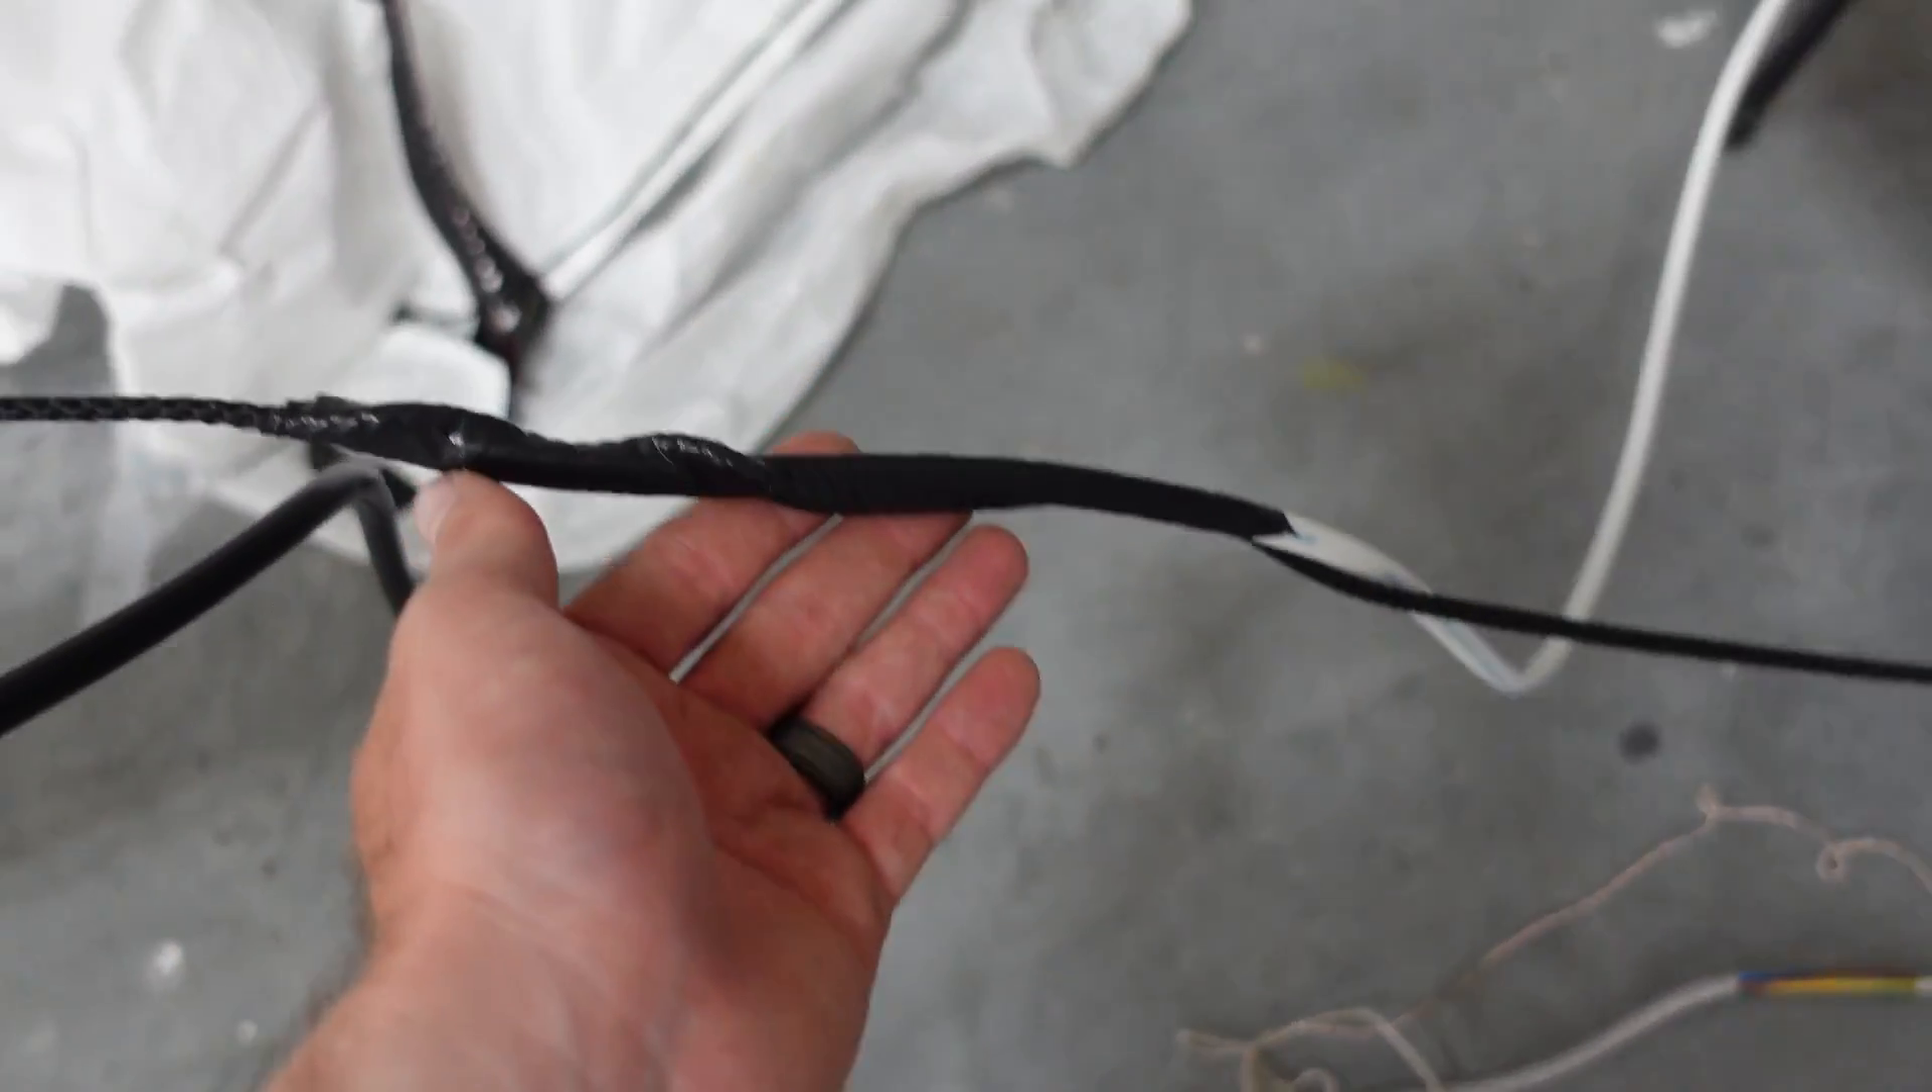So instead, I have got, that's the wire for the foghorn. That is the line I'm using for the chase. I've got them taped together.